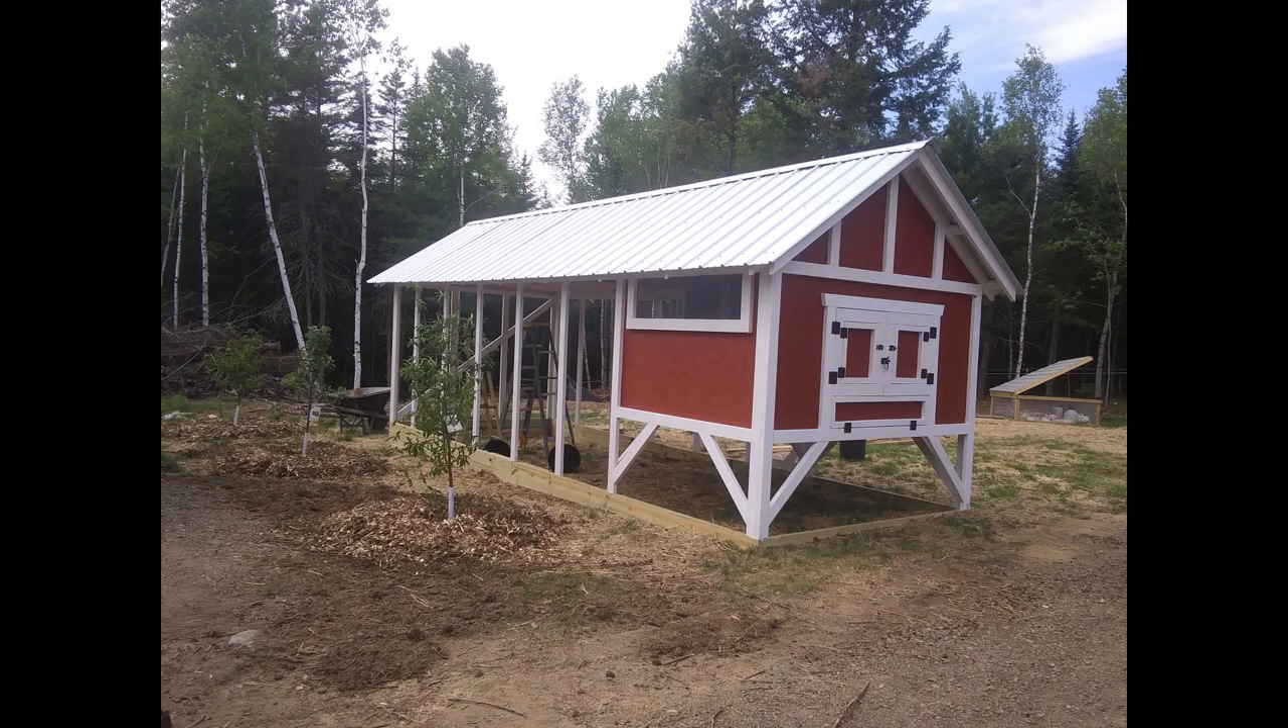Here it is with all the rafters up and the metal roofing on.